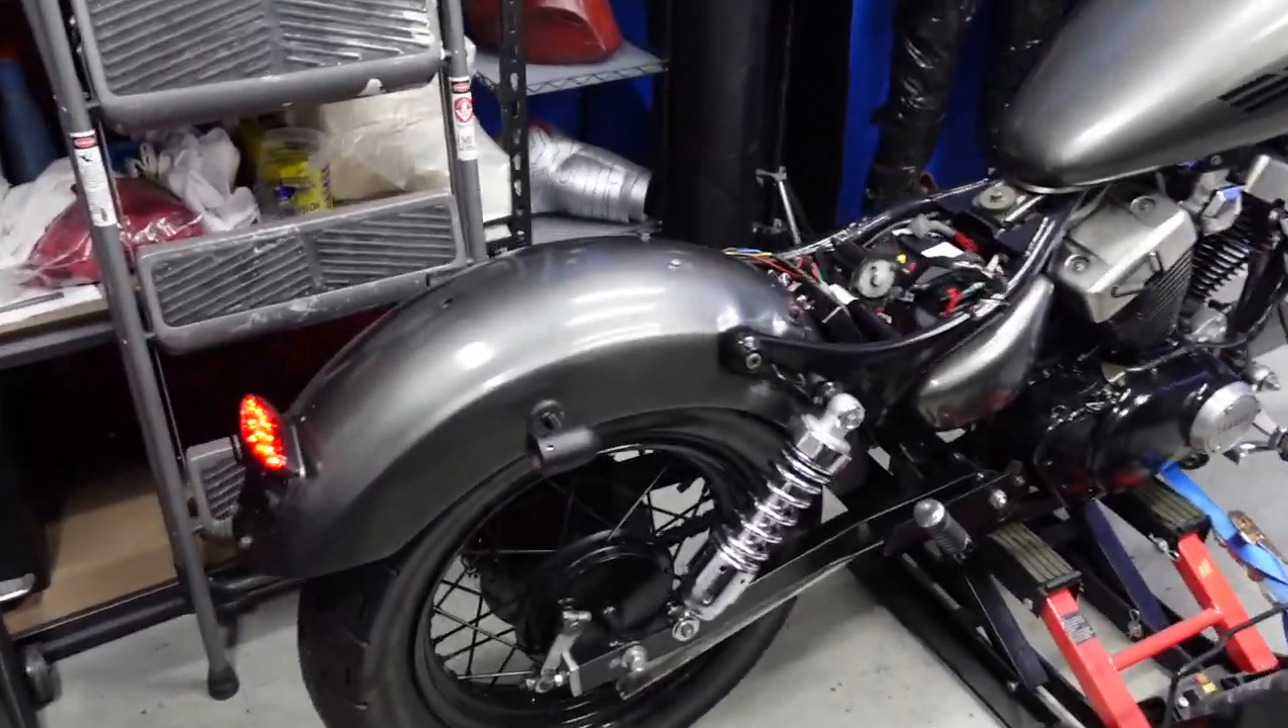Everything is connected. This thing's looking awesome. So that's good. Tail light is on.